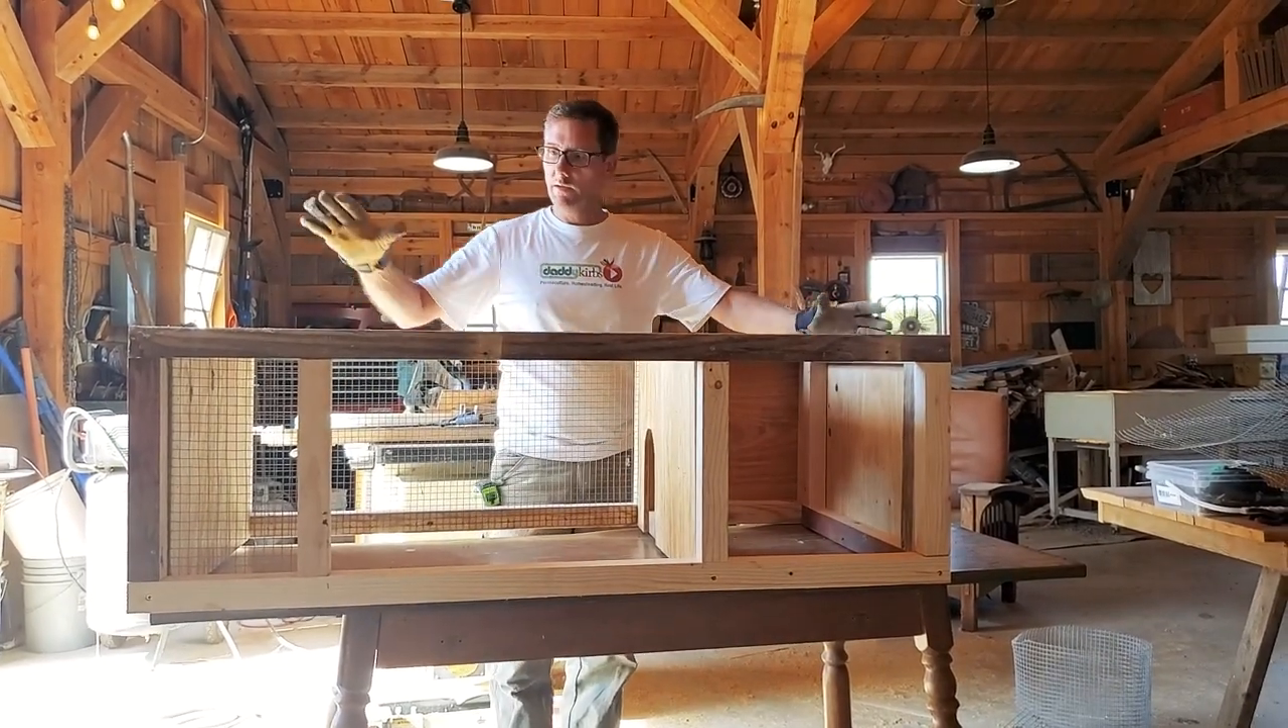Okay, now that is basically, of course, we need doors, a sandbox, top and bottom wire but that is your main framework.